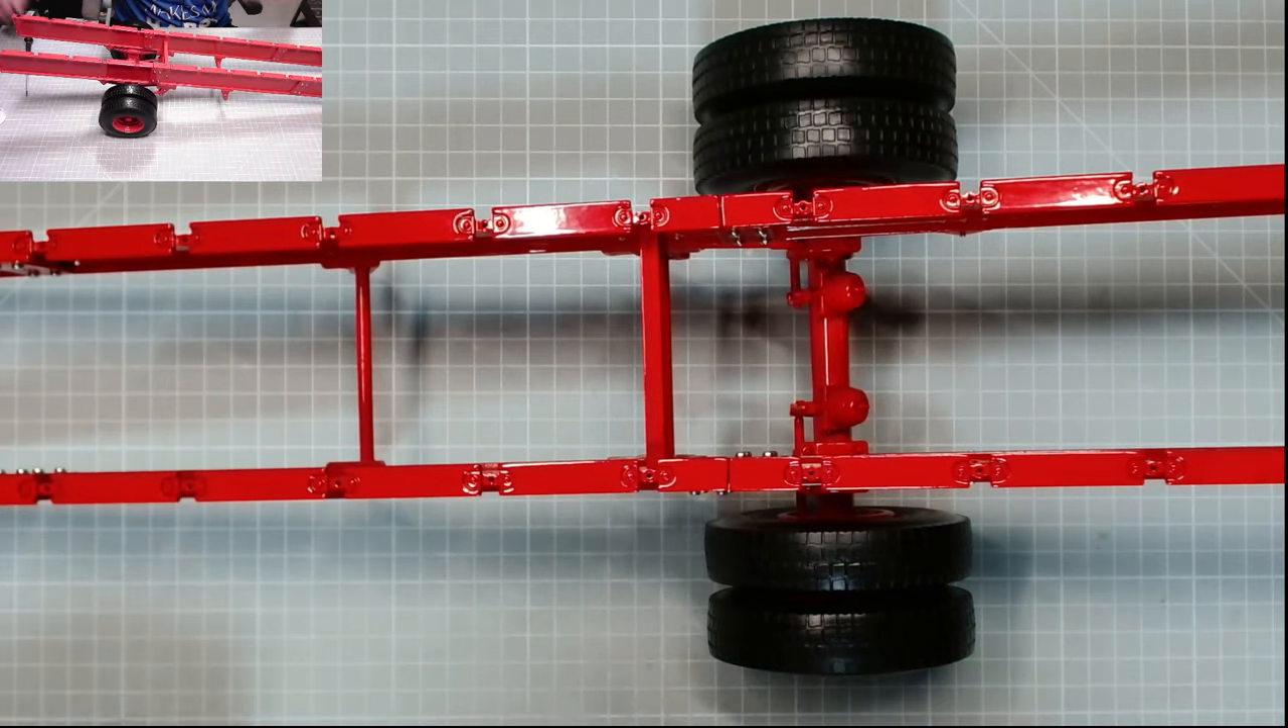There's this first set of double wheels in place.